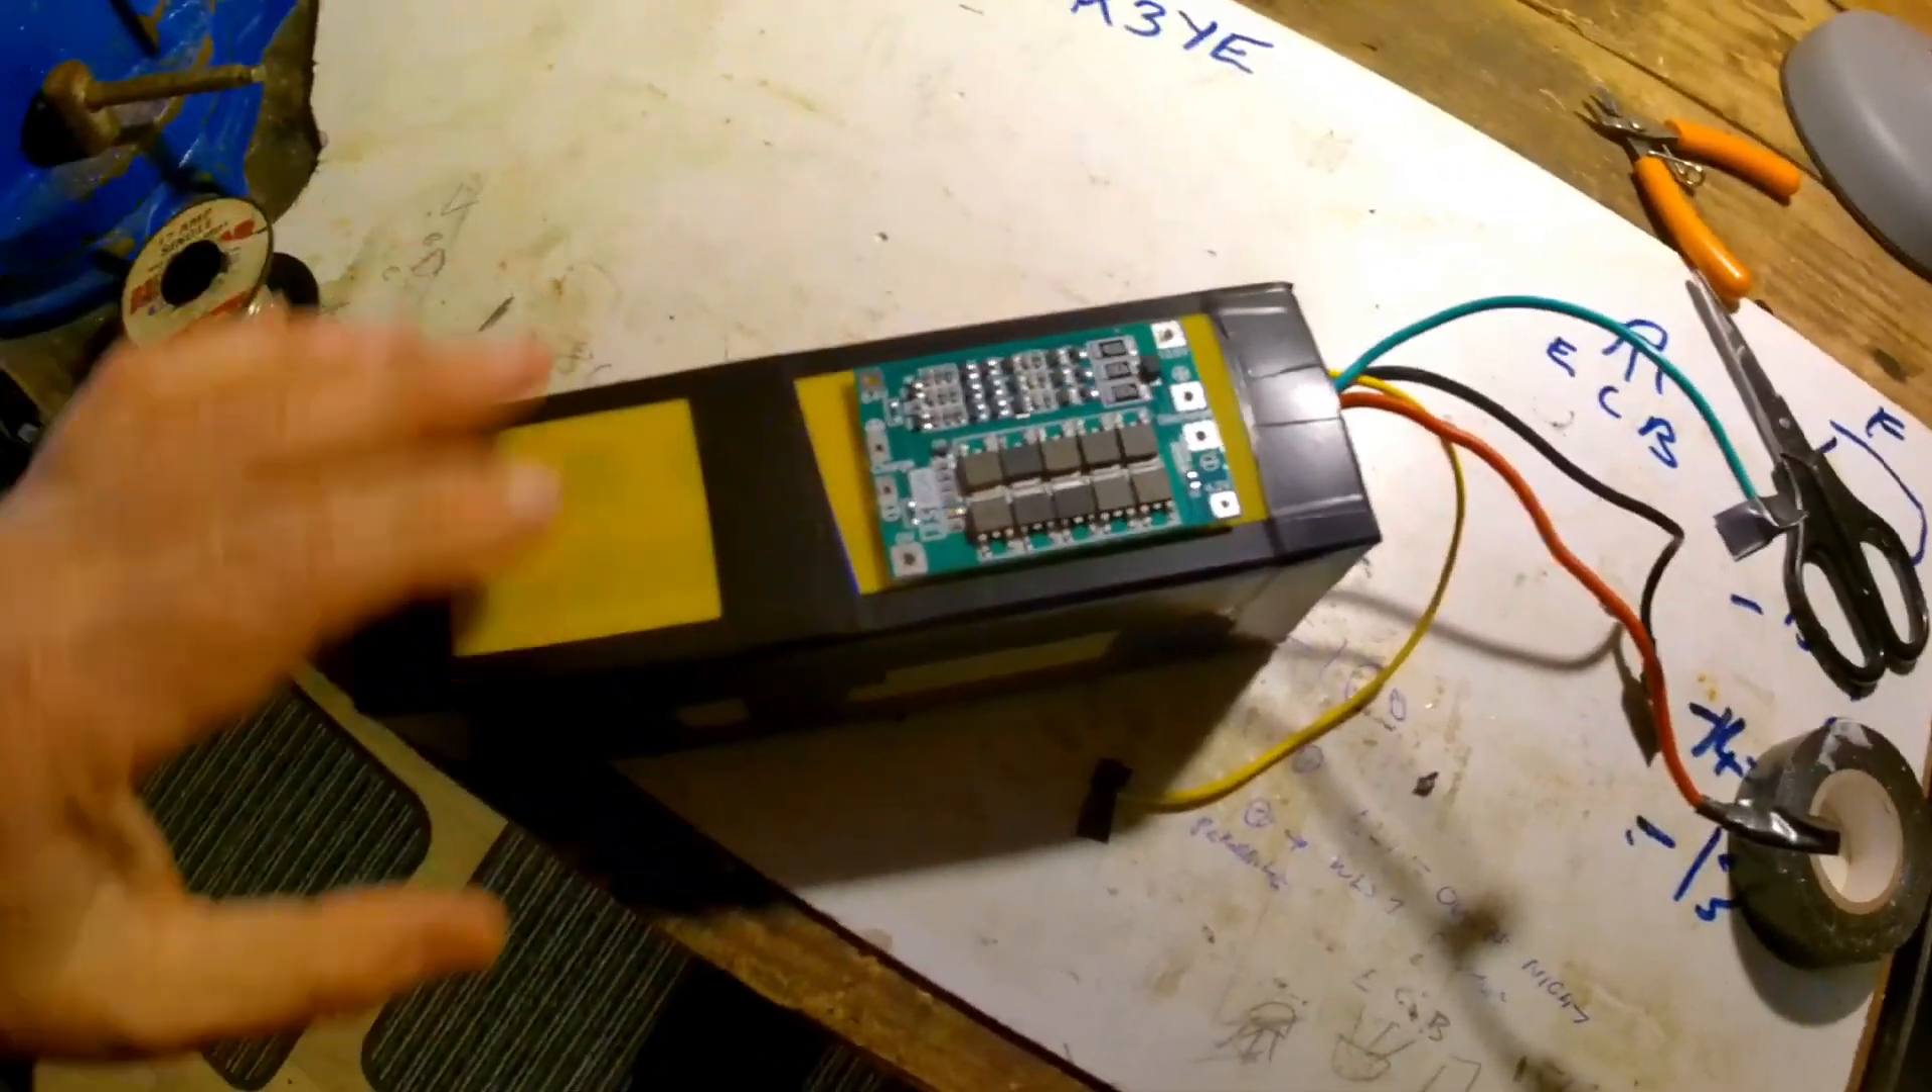Now I've put the 60 amp board on.